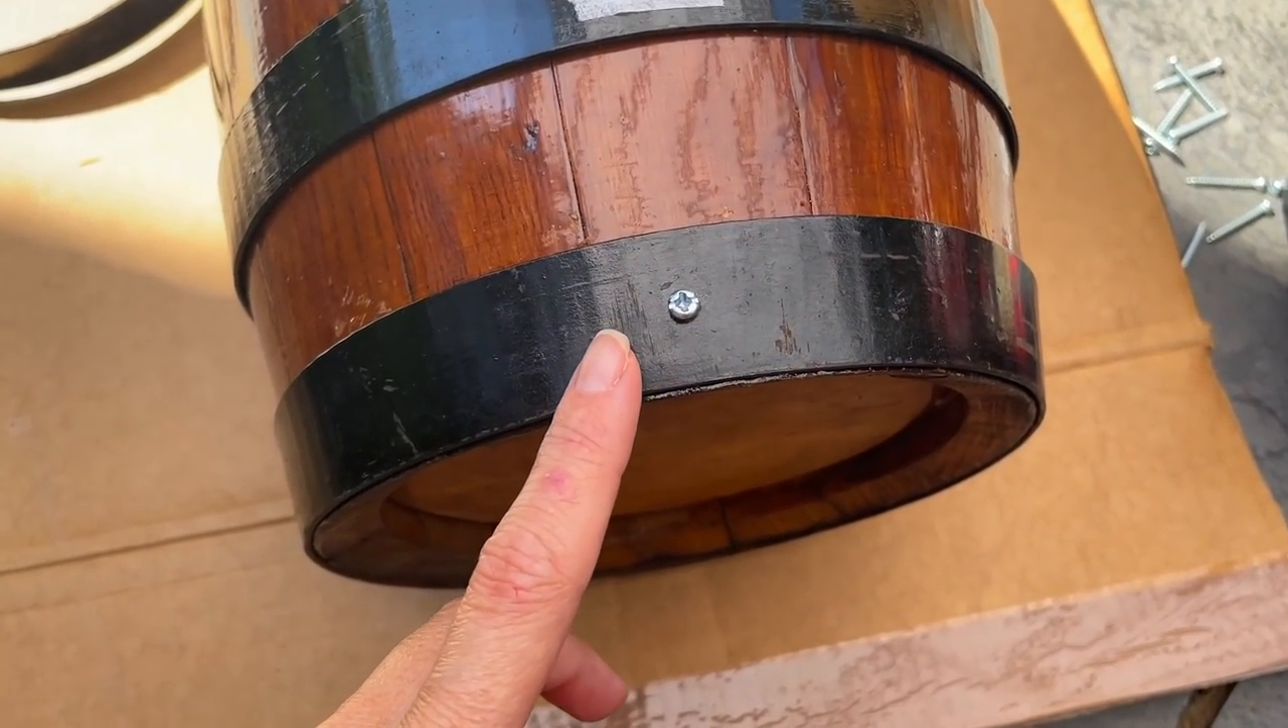As you can see i already put in one screw last week but i didn't have any drill bits for metal so it took ages.